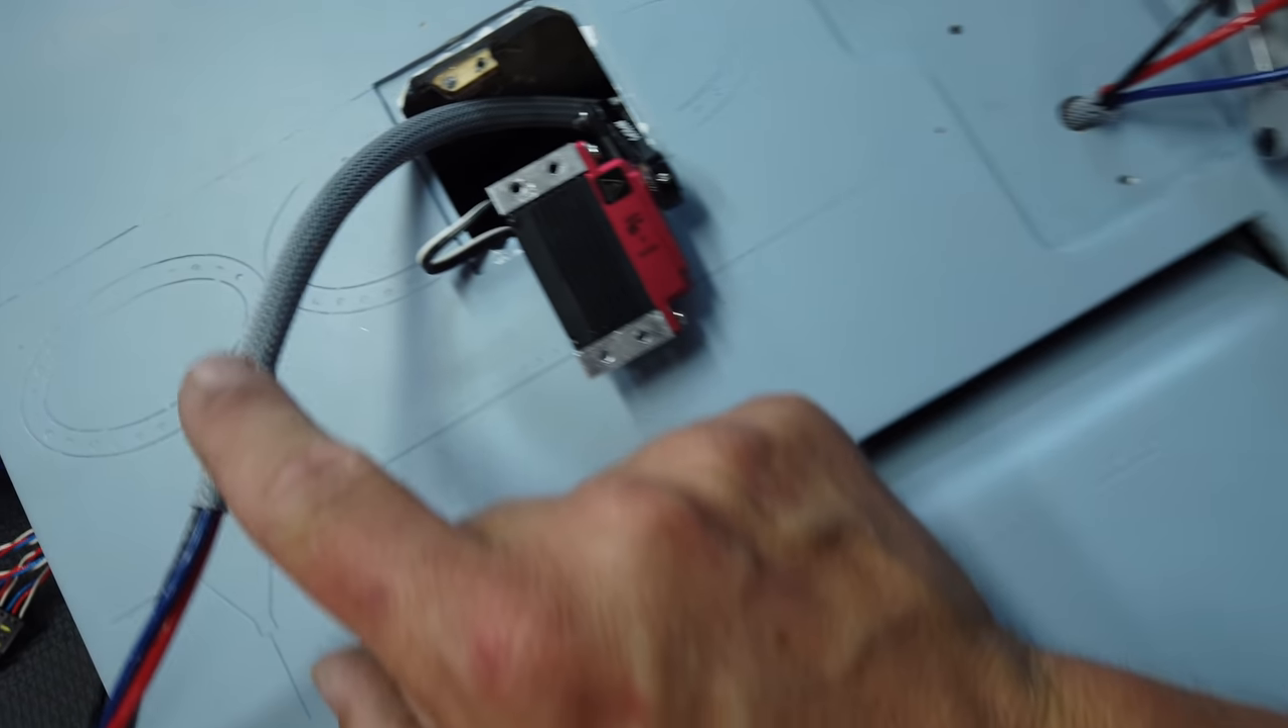What i did was wrap the lines in snakeskin just to protect the uh the airlines.